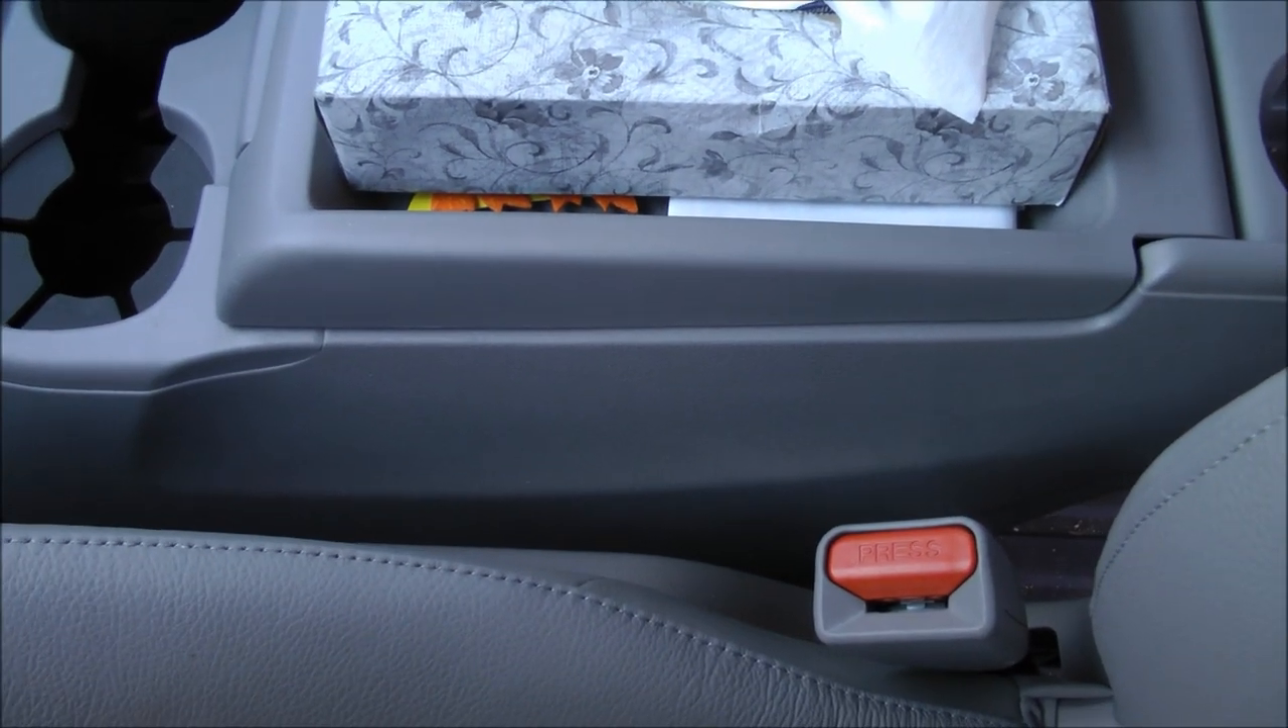If you notice, there is a small gap between the center console and the seat here.